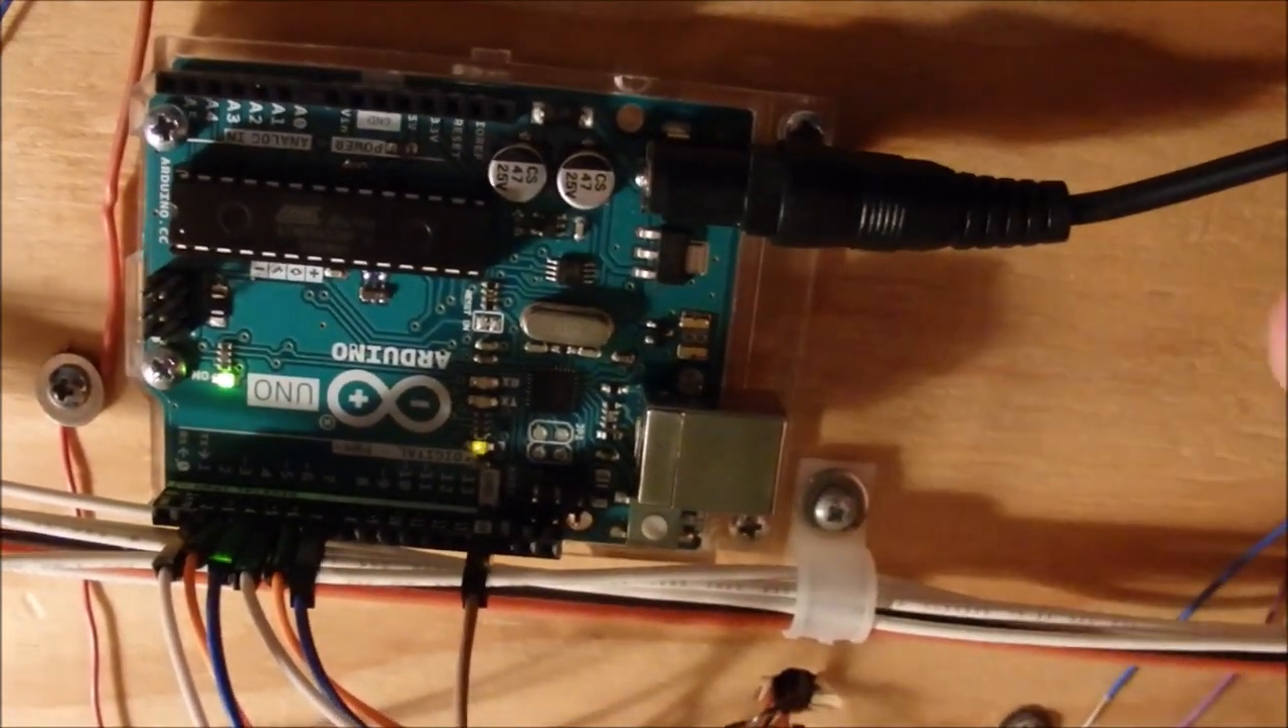I've got a nine volt power supply plugged into the arduino board.